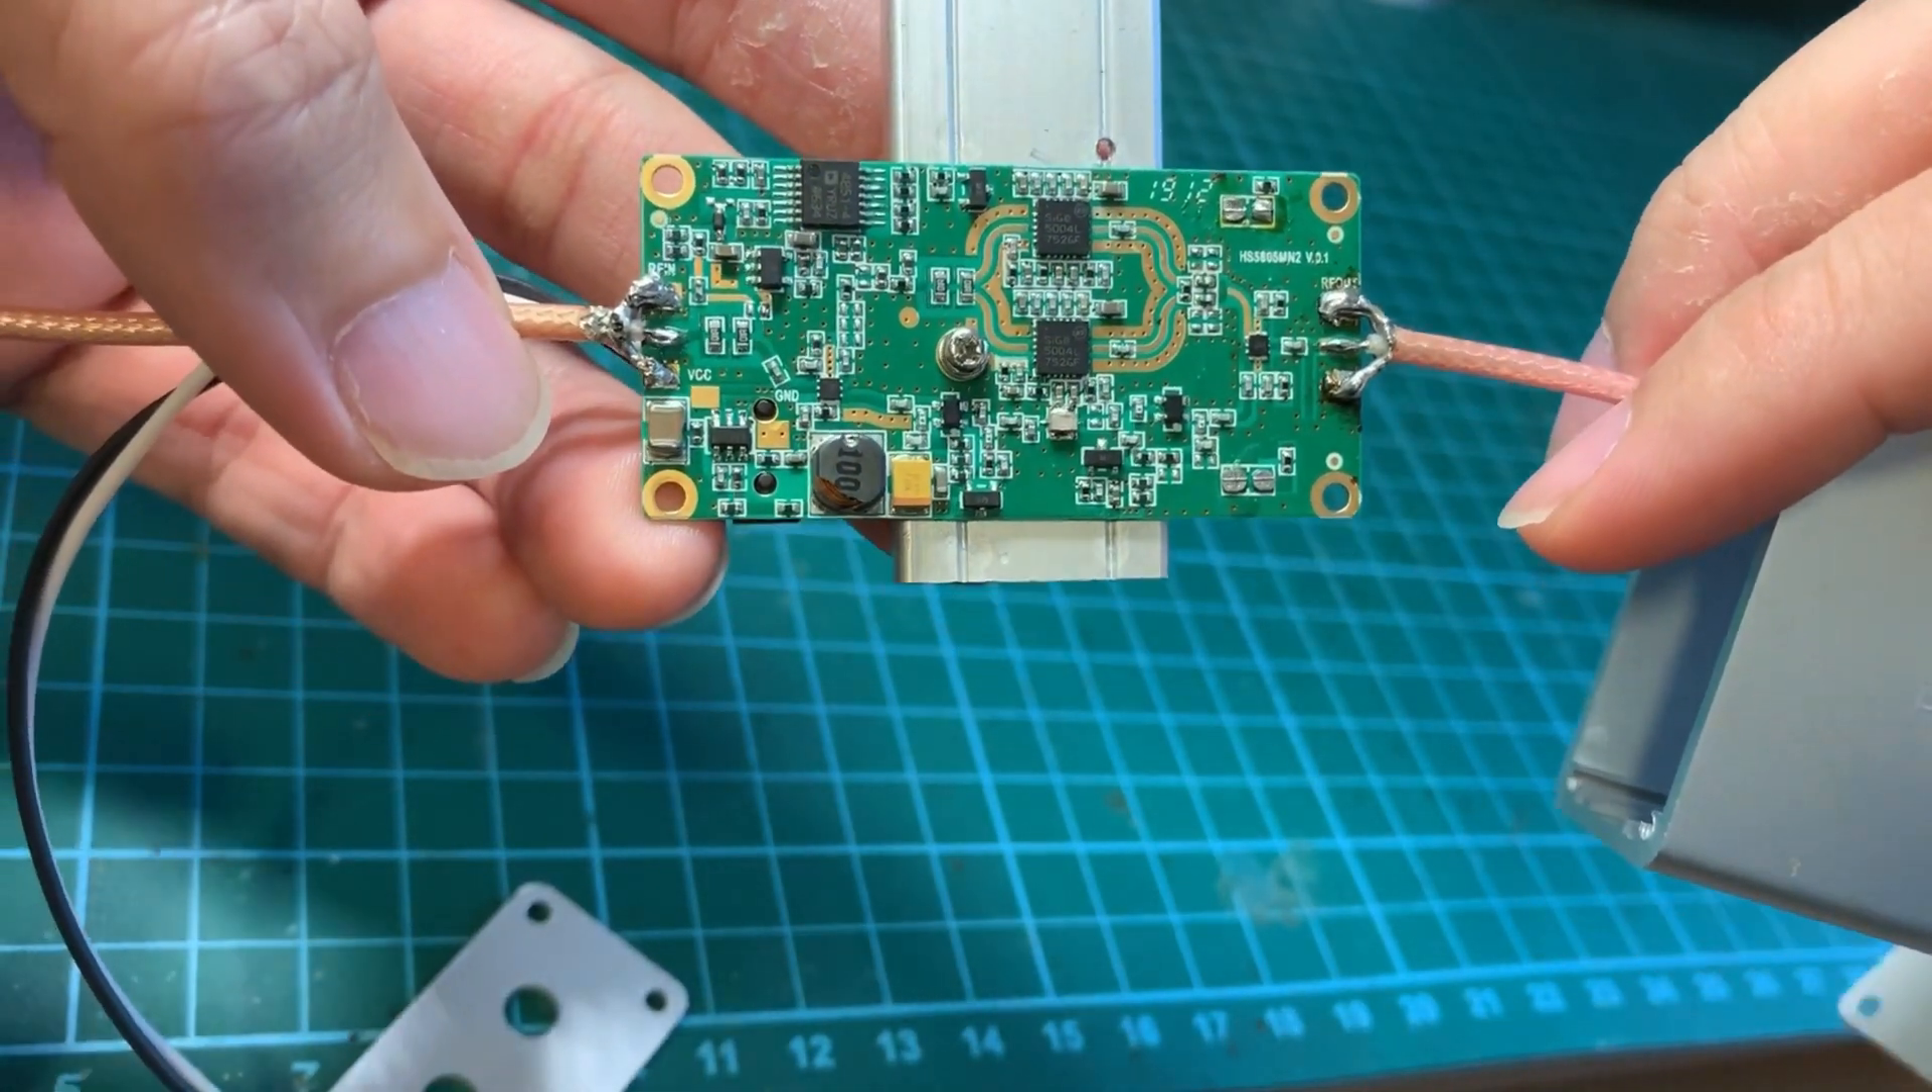I keep it as short as possible and the braided wires are soldered to the ground tabs here.